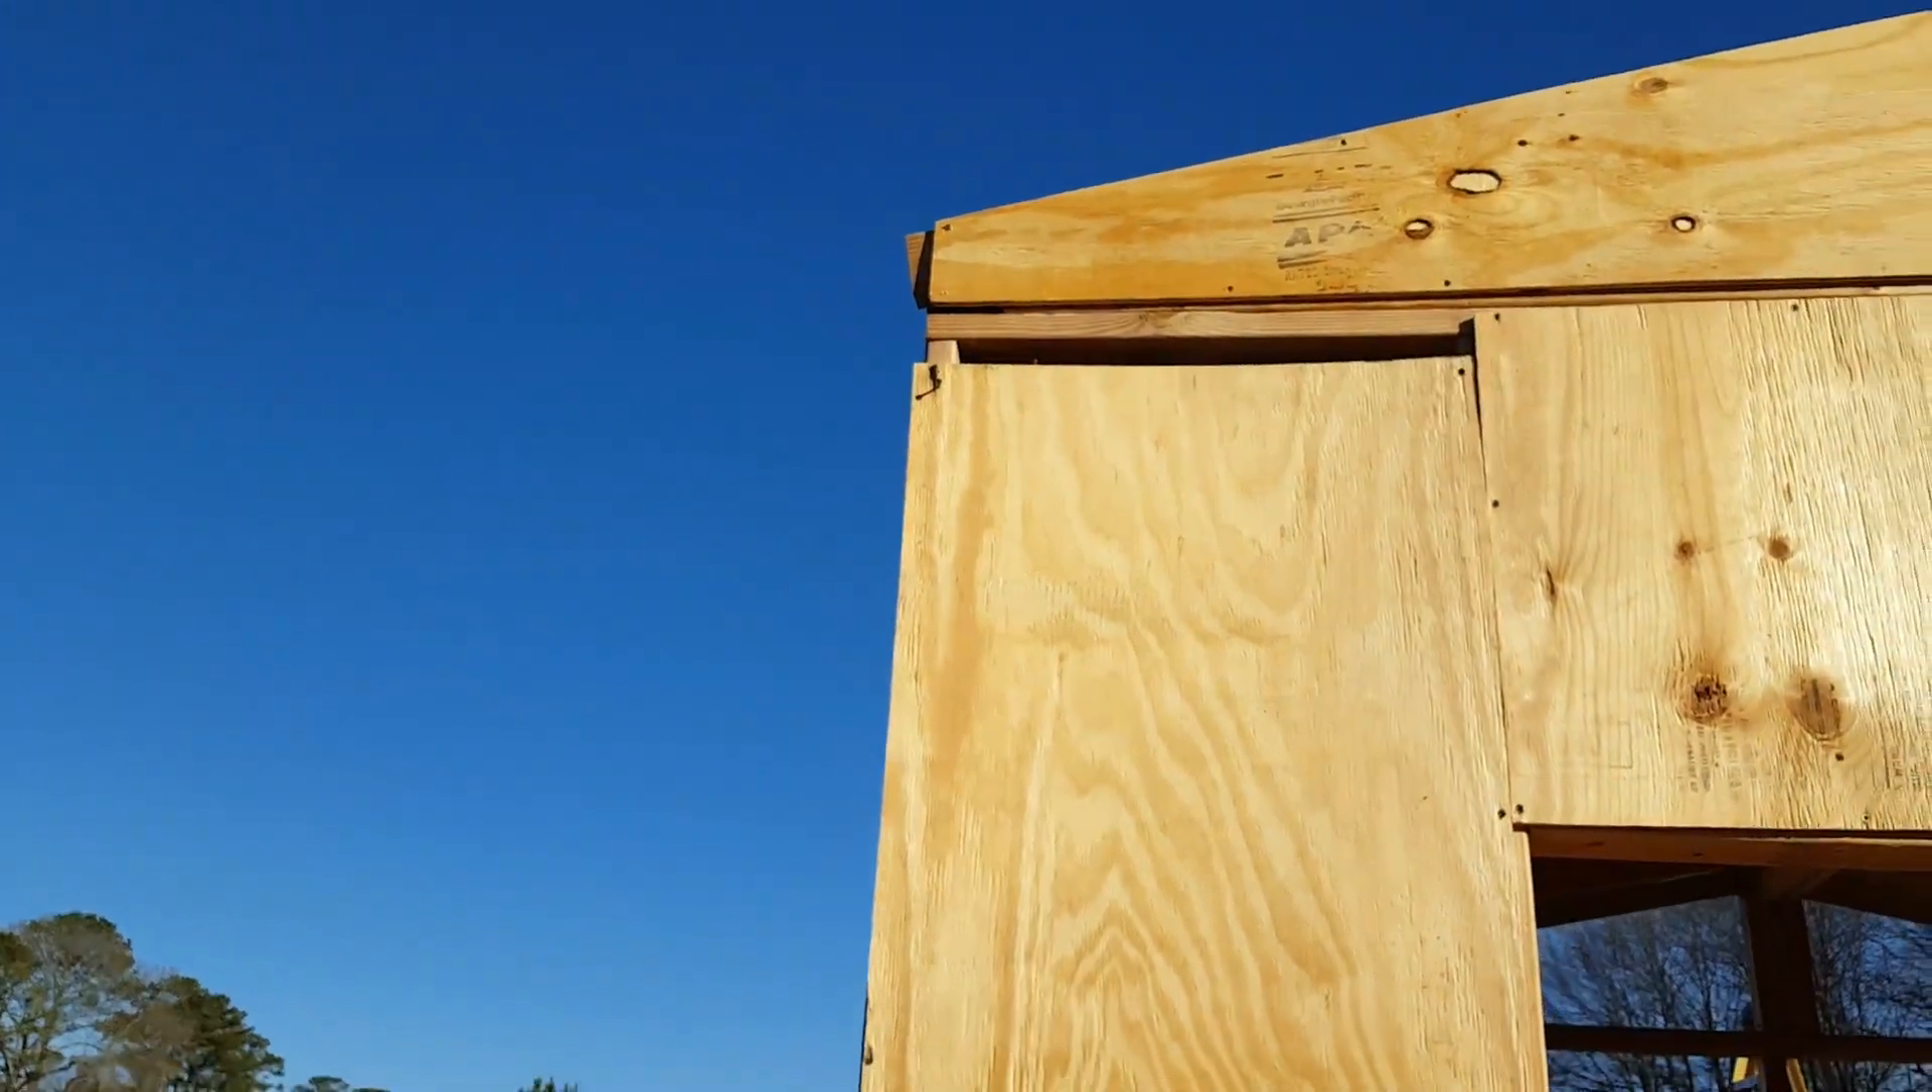Now this board right here as you can see it's not tall enough so I'm going to take this board down and I know exactly what I'm going to do which is what I did on this side.